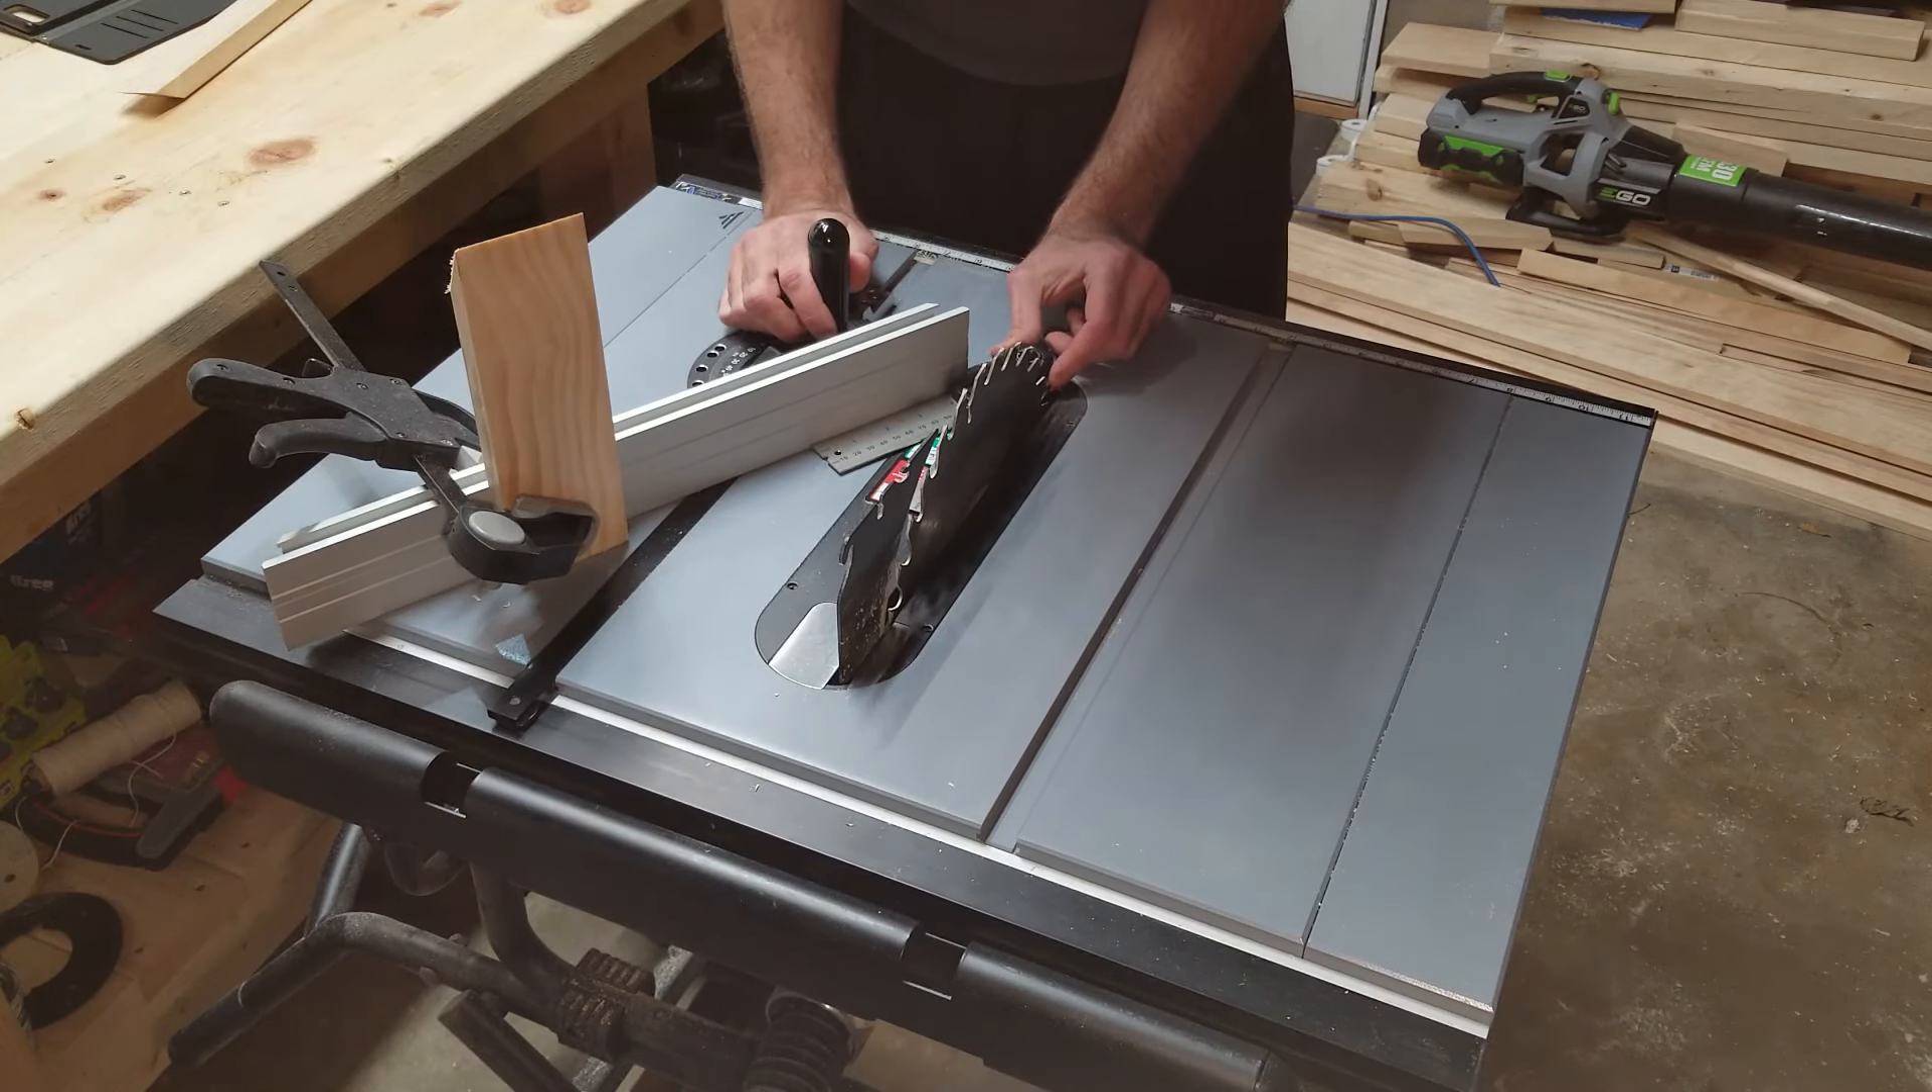You'll also notice I have that stop block attached to the sliding miter gauge.